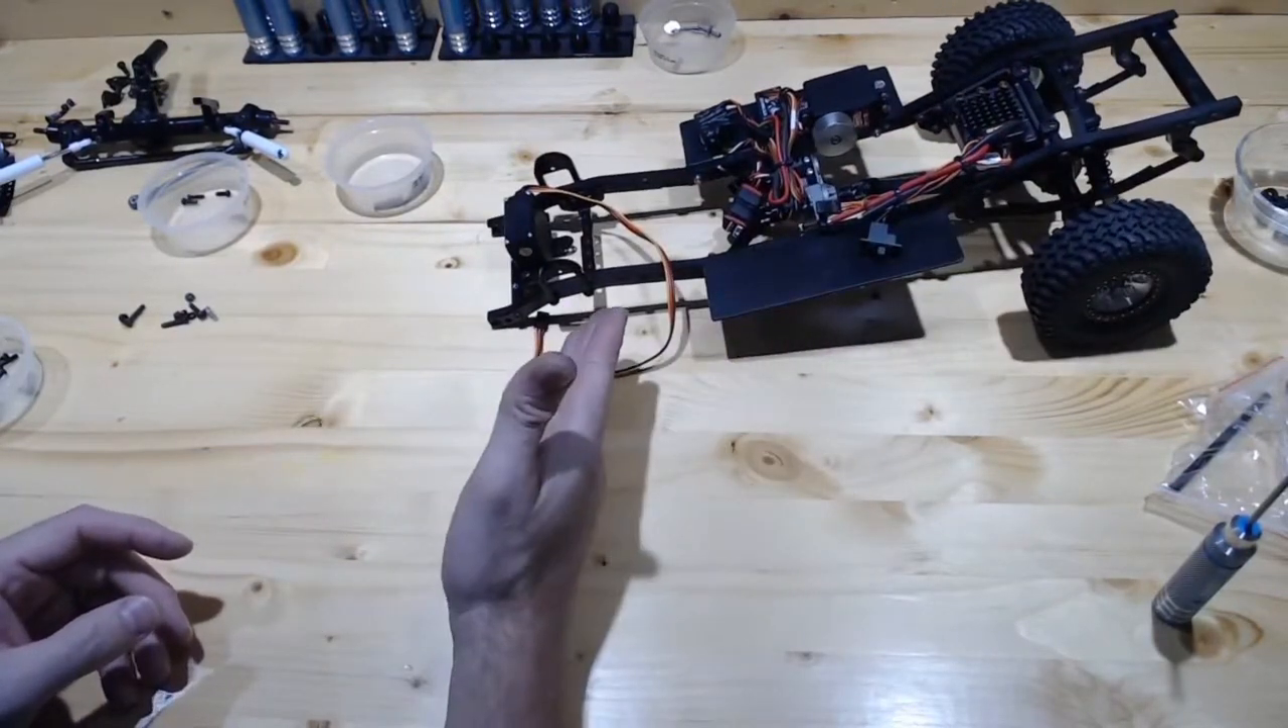So, we've got the chassis assembled. We've got our axle assembled.